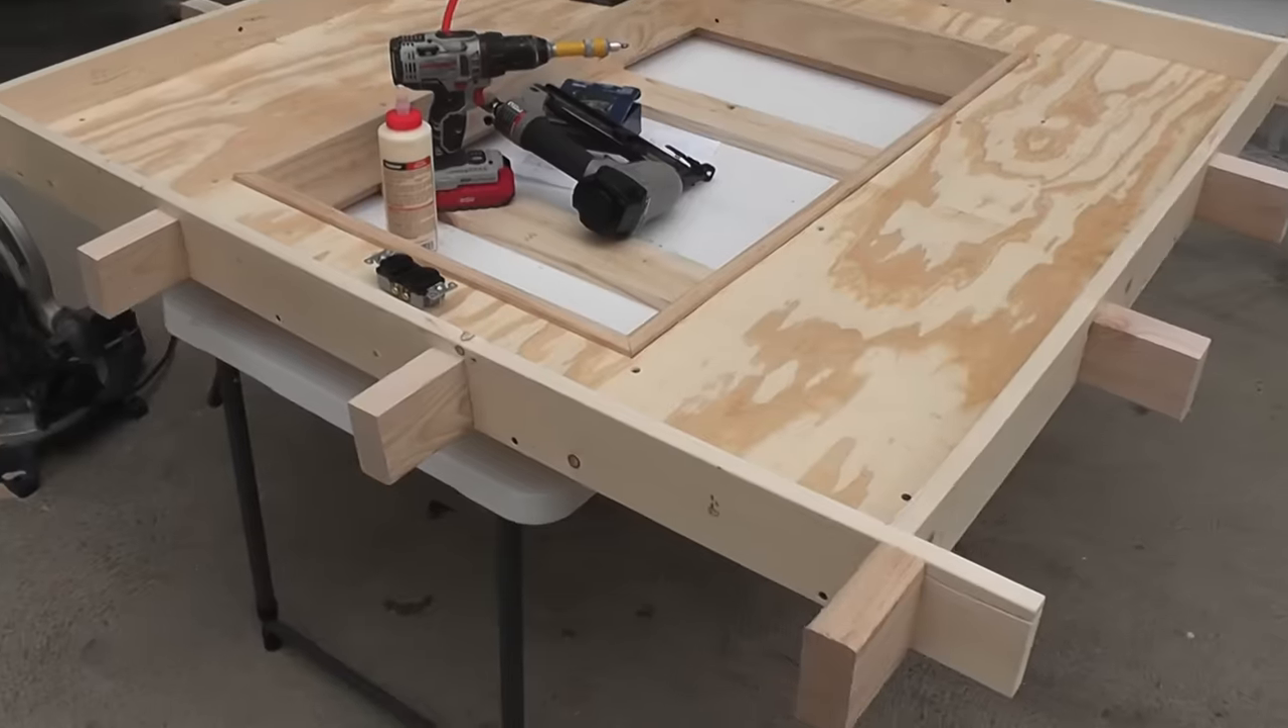So here we have pretty much all of the supports in place and screwed in.